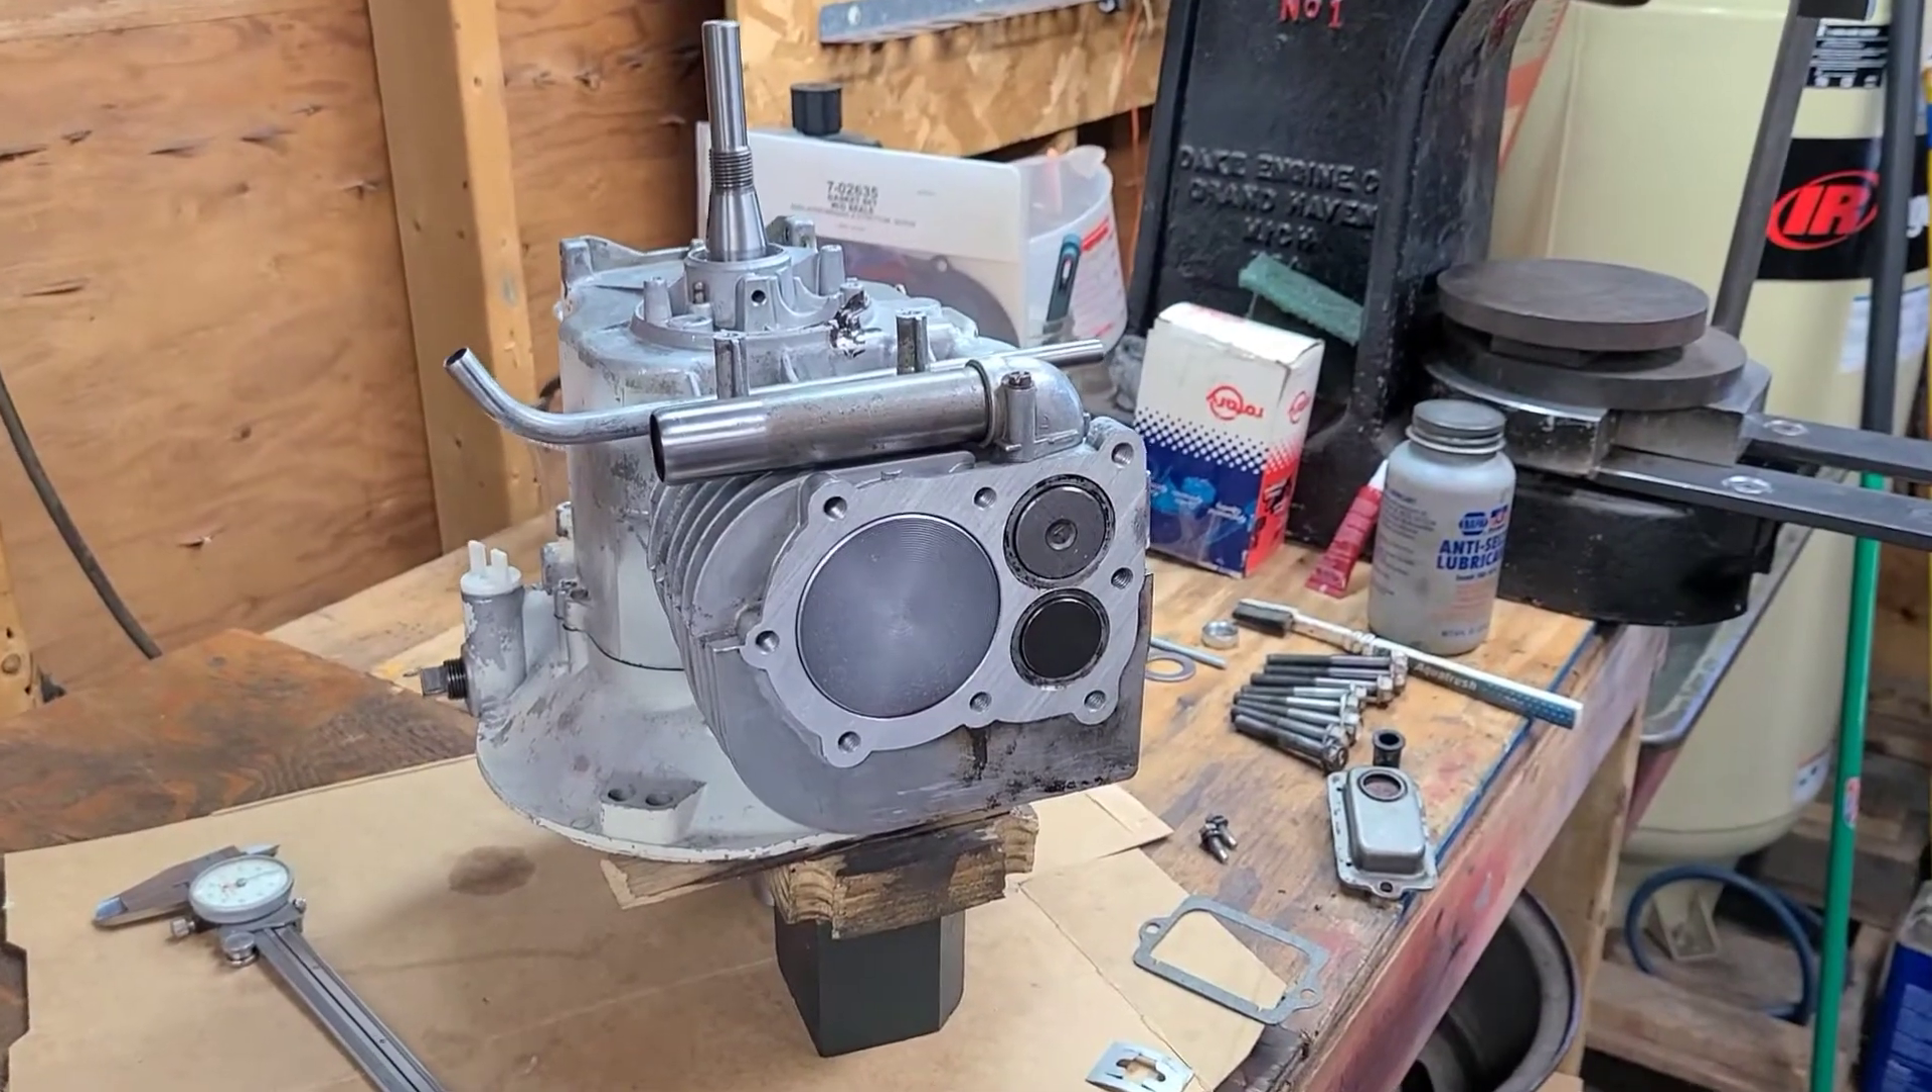With the carburetor pretty much all set to go i went ahead and installed the intake tube.